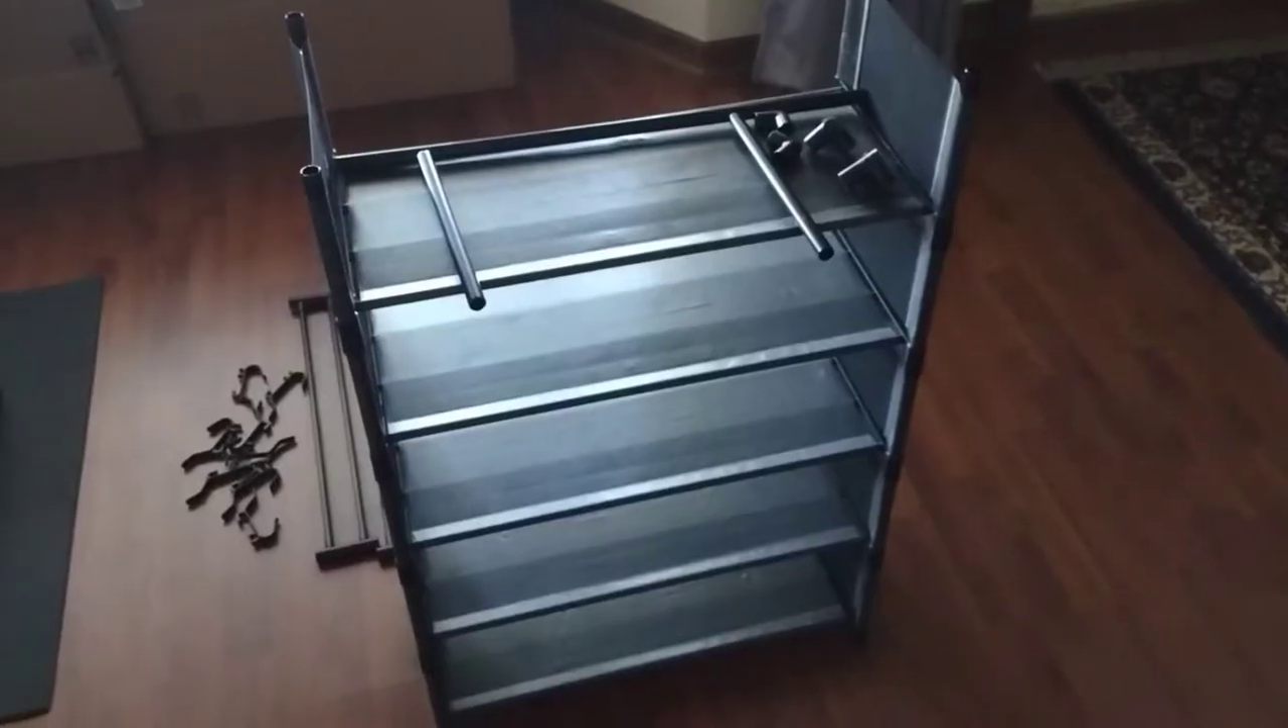Okay guys, we've got all the shelves connected.